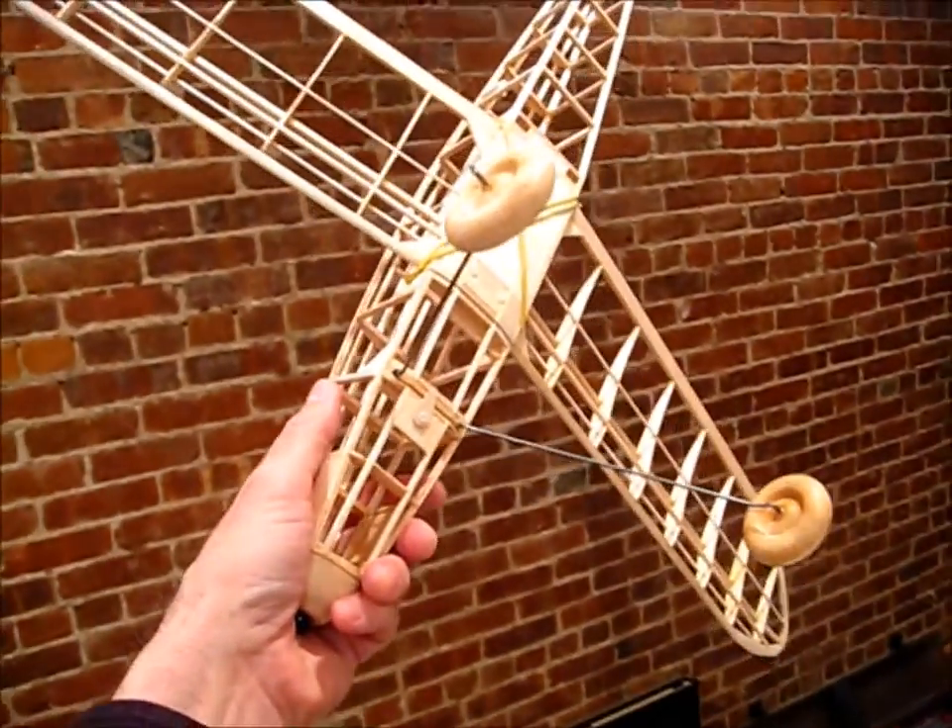All right I did the landing gear in the usual way where it just plugs into the bottom.